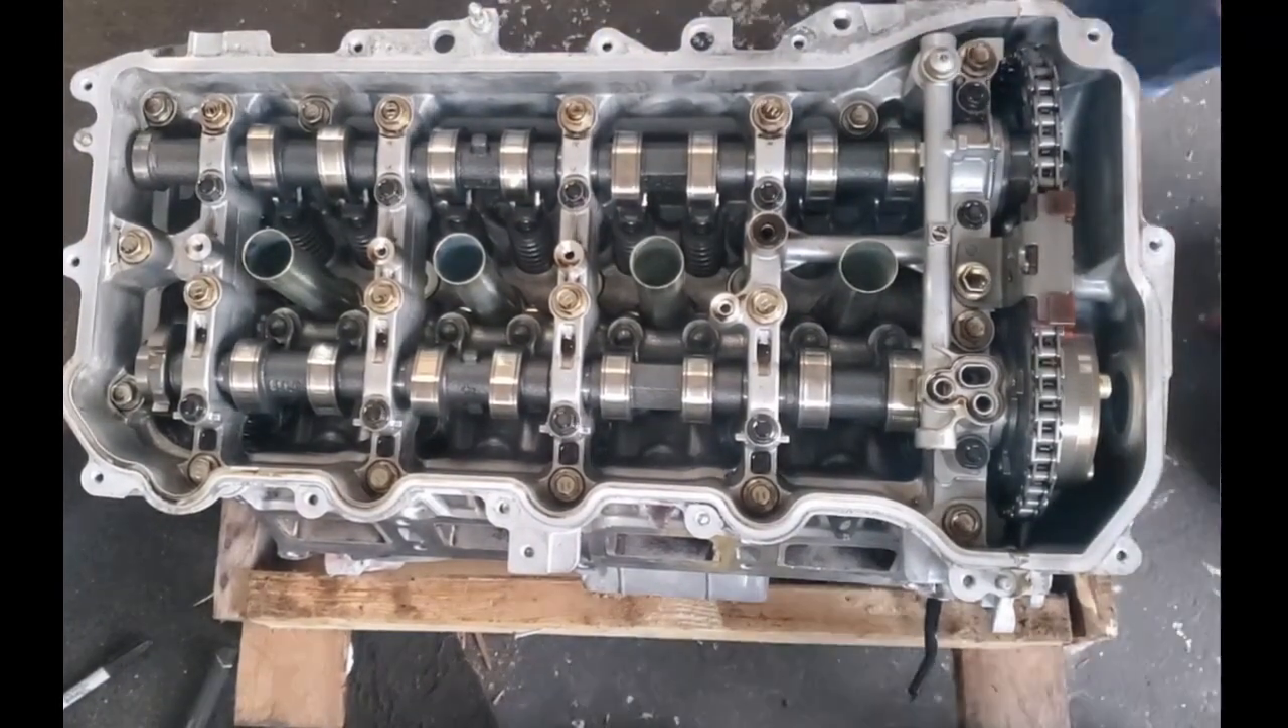After removing the valve cover, you can see the camshafts inside.